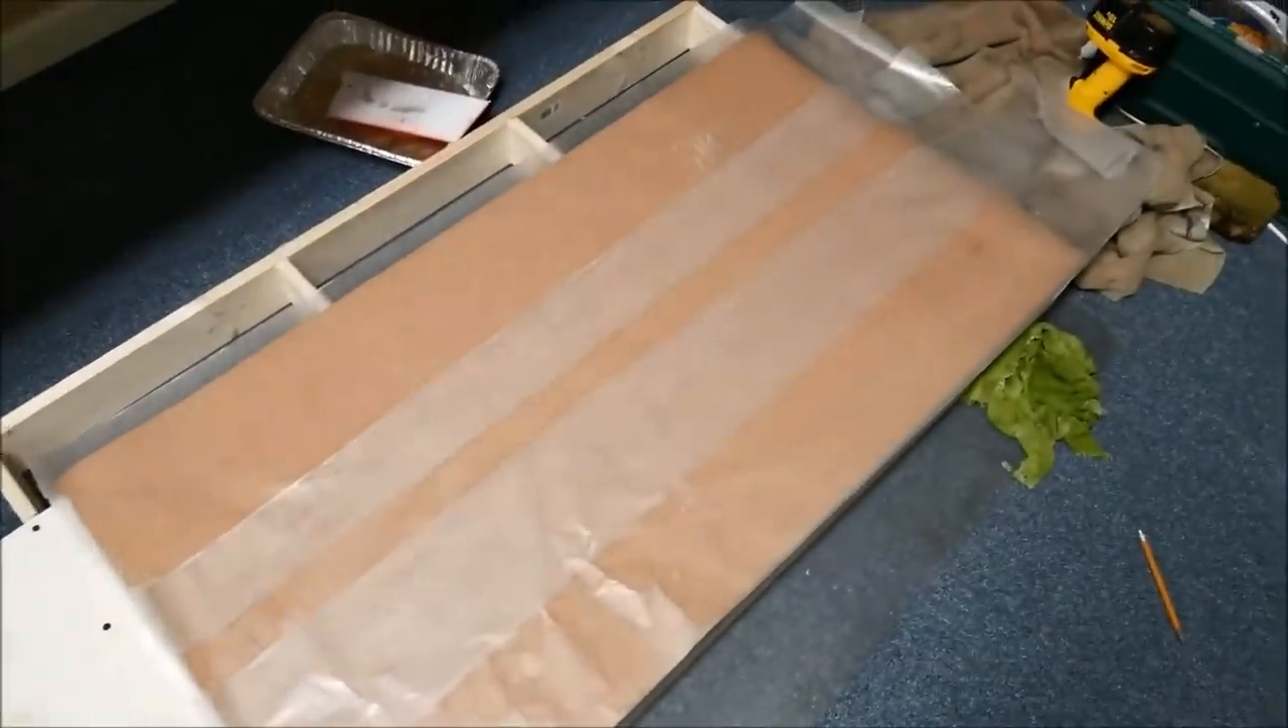We got the wax paper put in place.